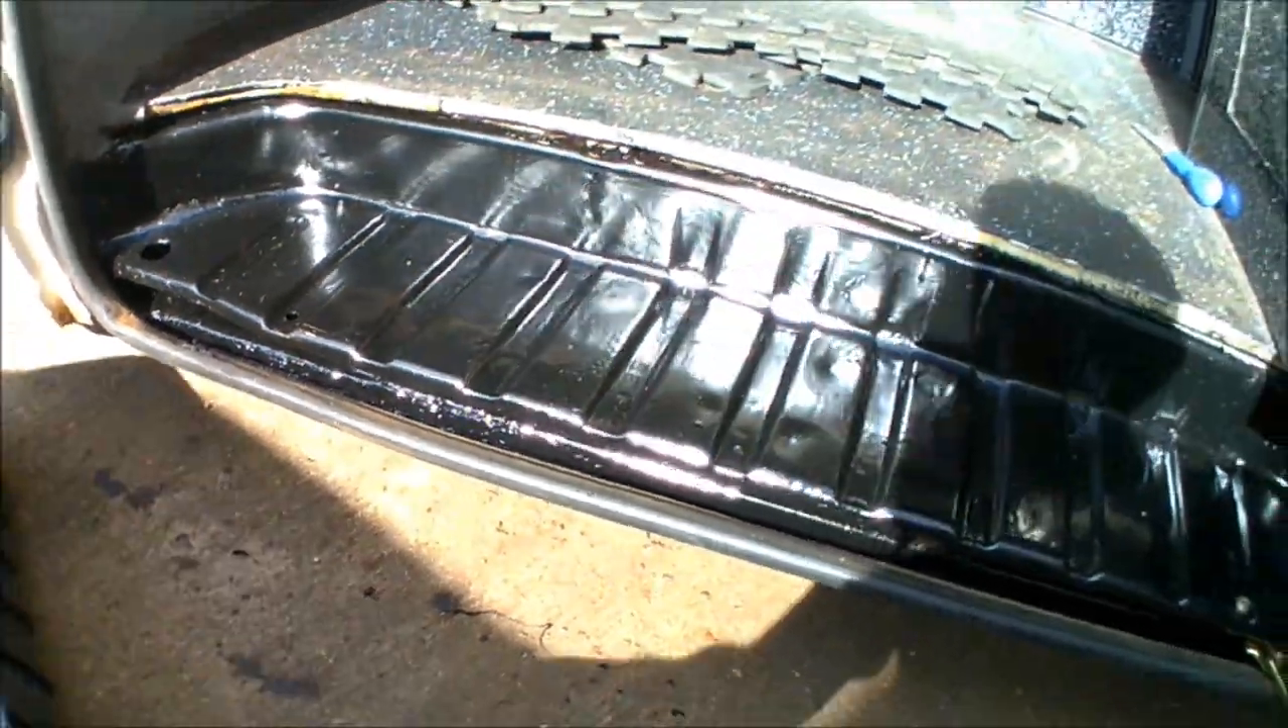So the only thing i've got left to do now Literally is just fit the plastic step on the top.